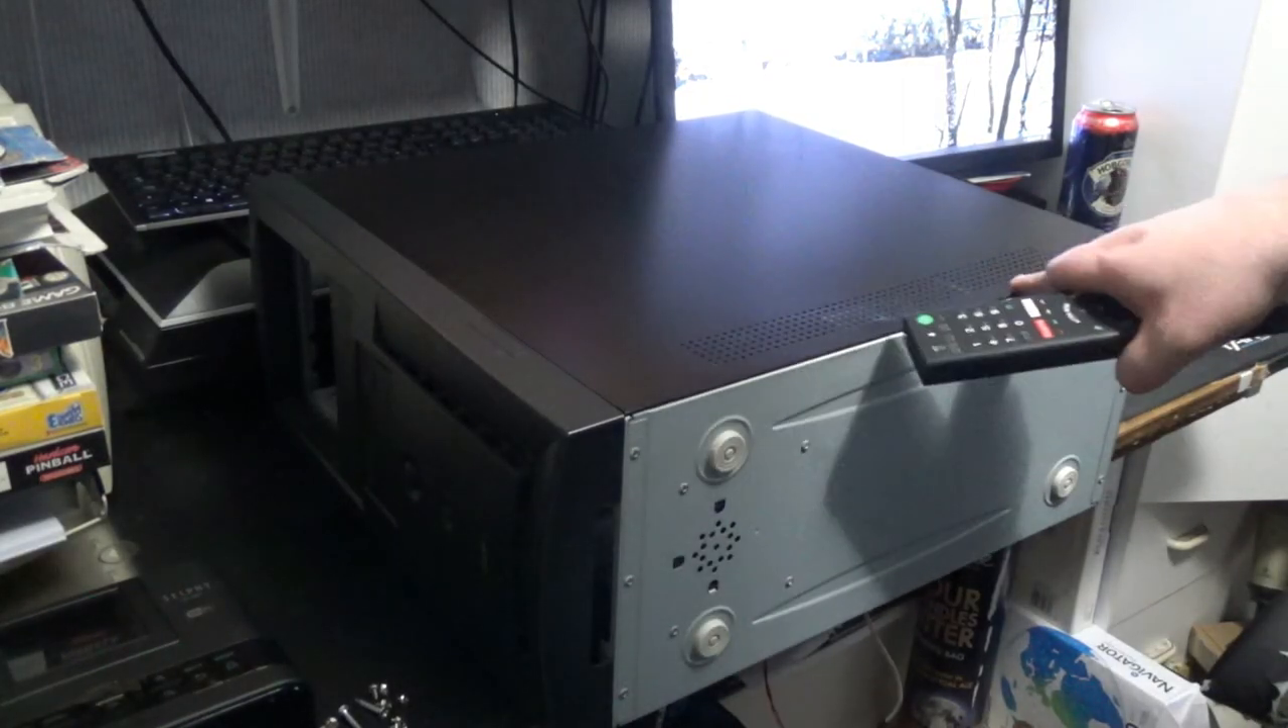Luckily, the side panel went on alright, although some sticky gunk over there.